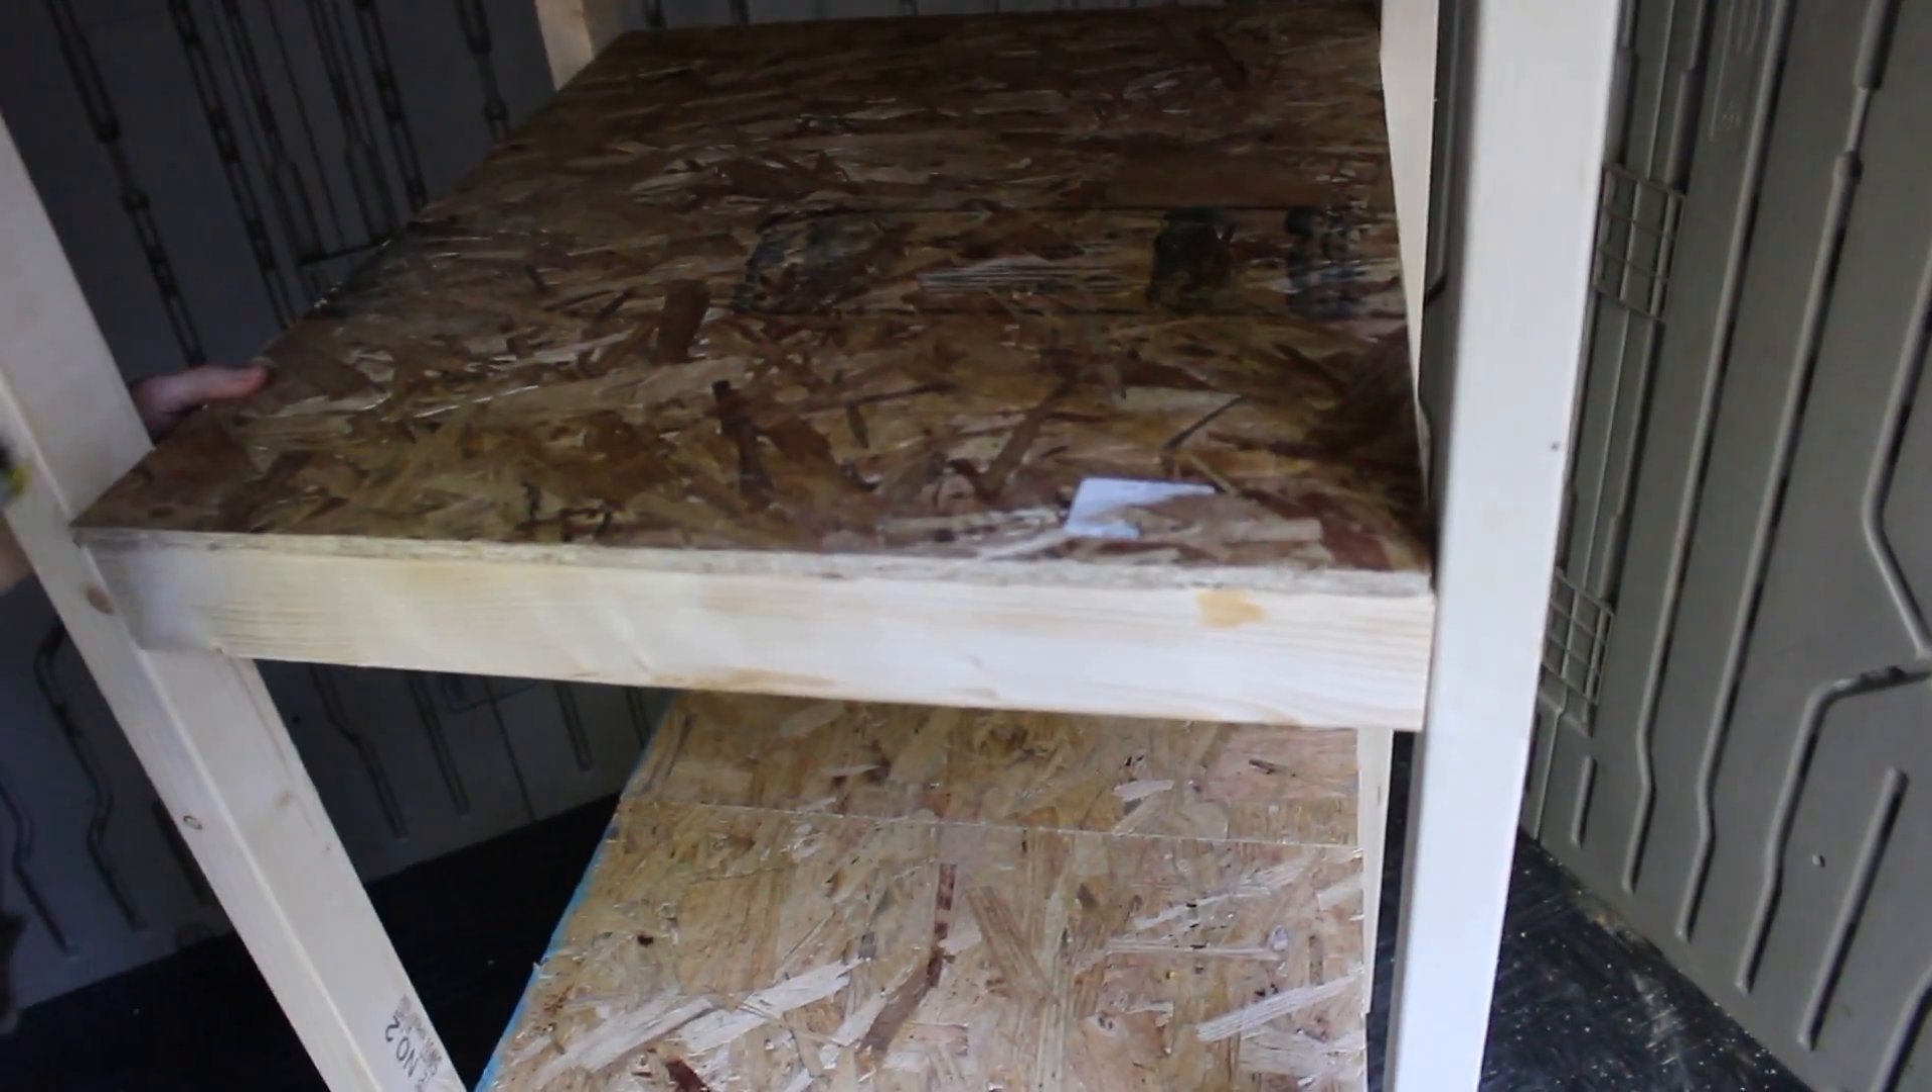We've got two more shelves in place.